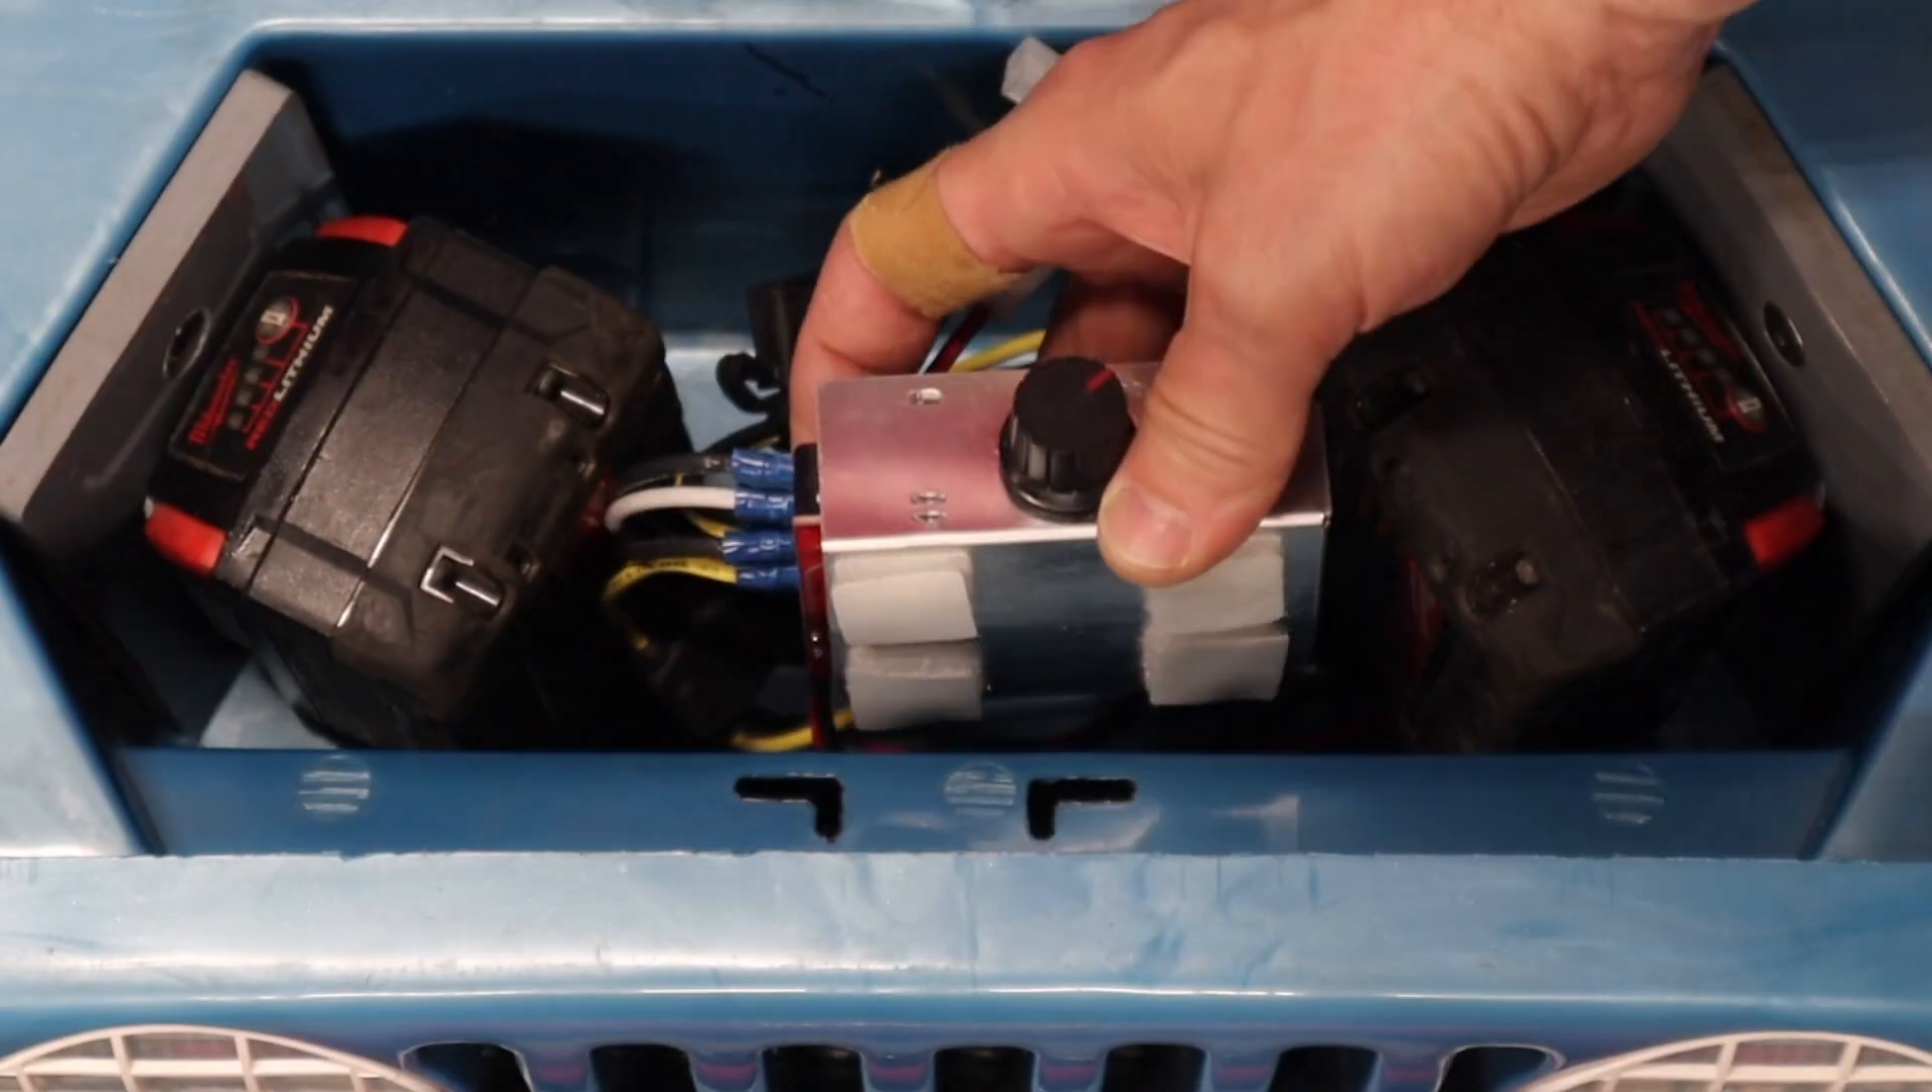I'll add links in the description for the wiring diagram as well as both configuration examples. The only thing left to do is to mount the speed controller into the vehicle, and I had to opt for some Velcro tabs.